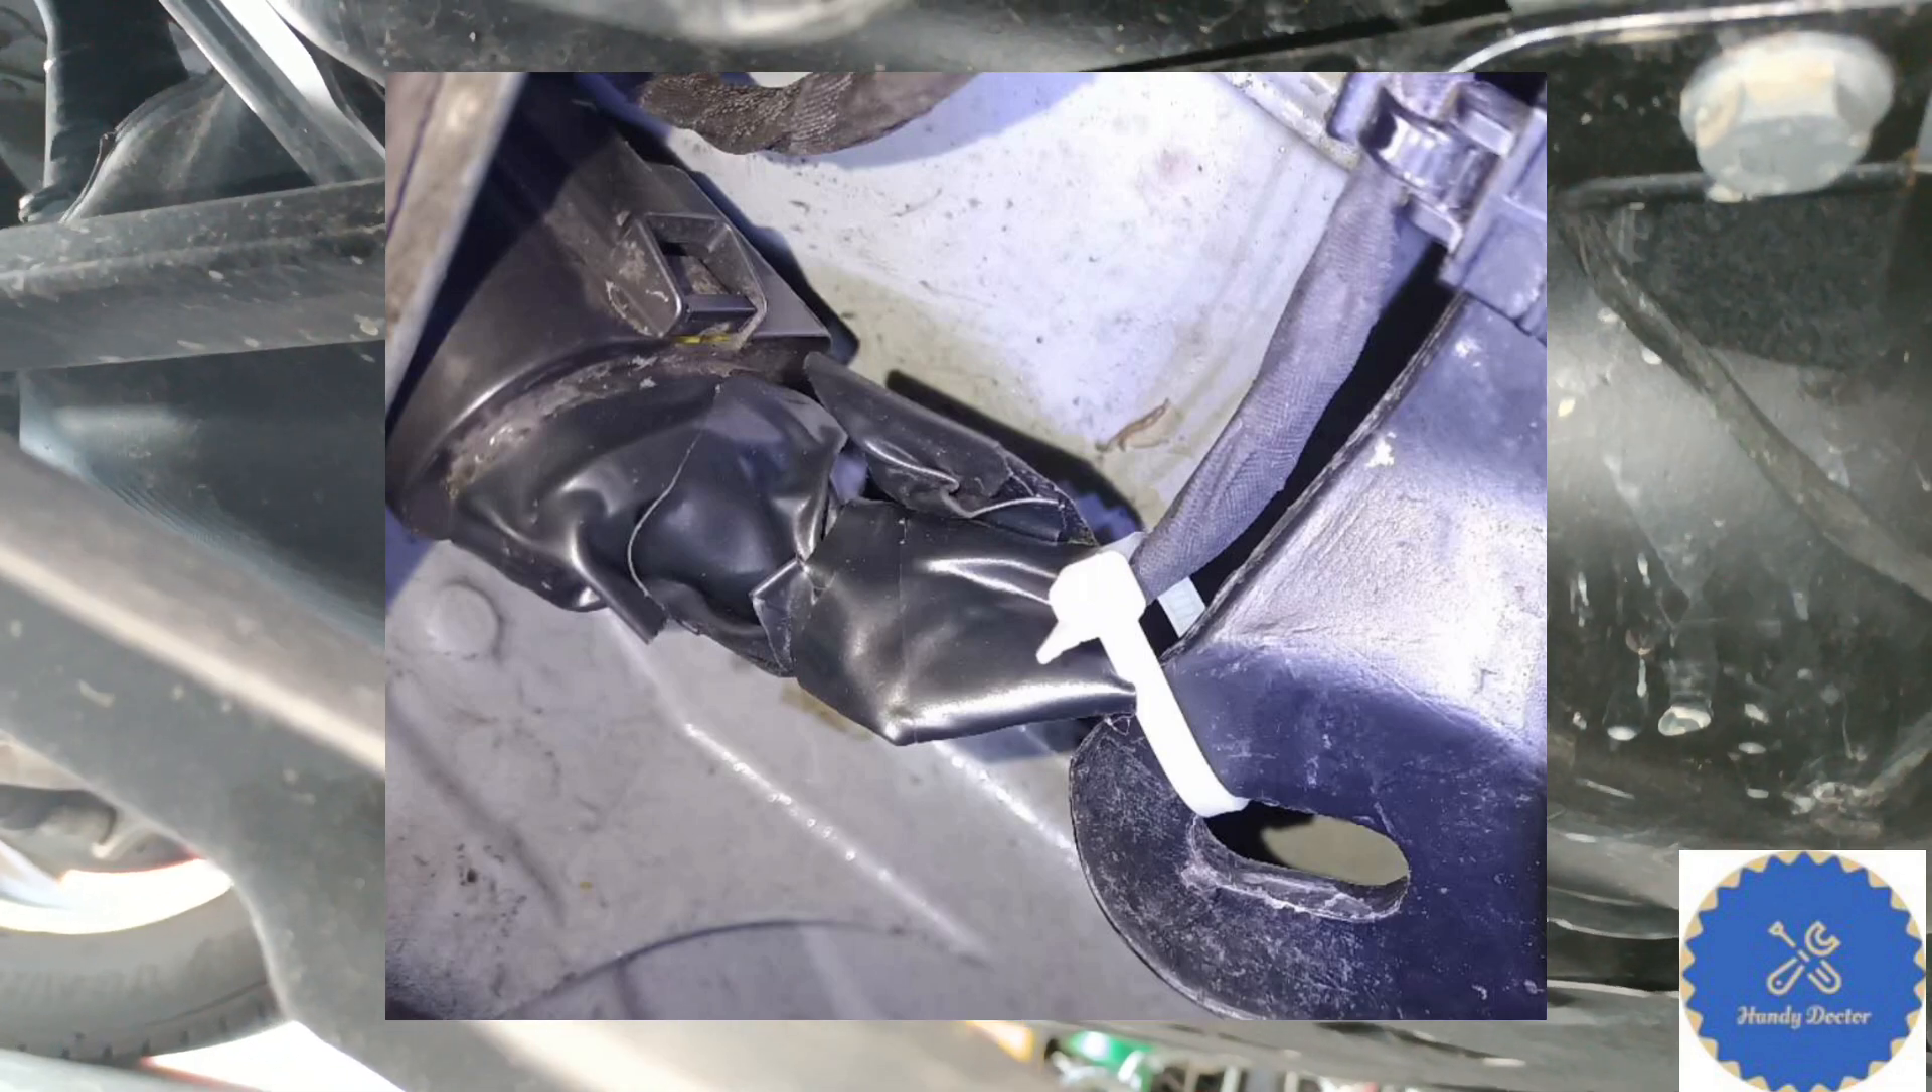And because of that, I zip-tied the wire to the frame of the car.